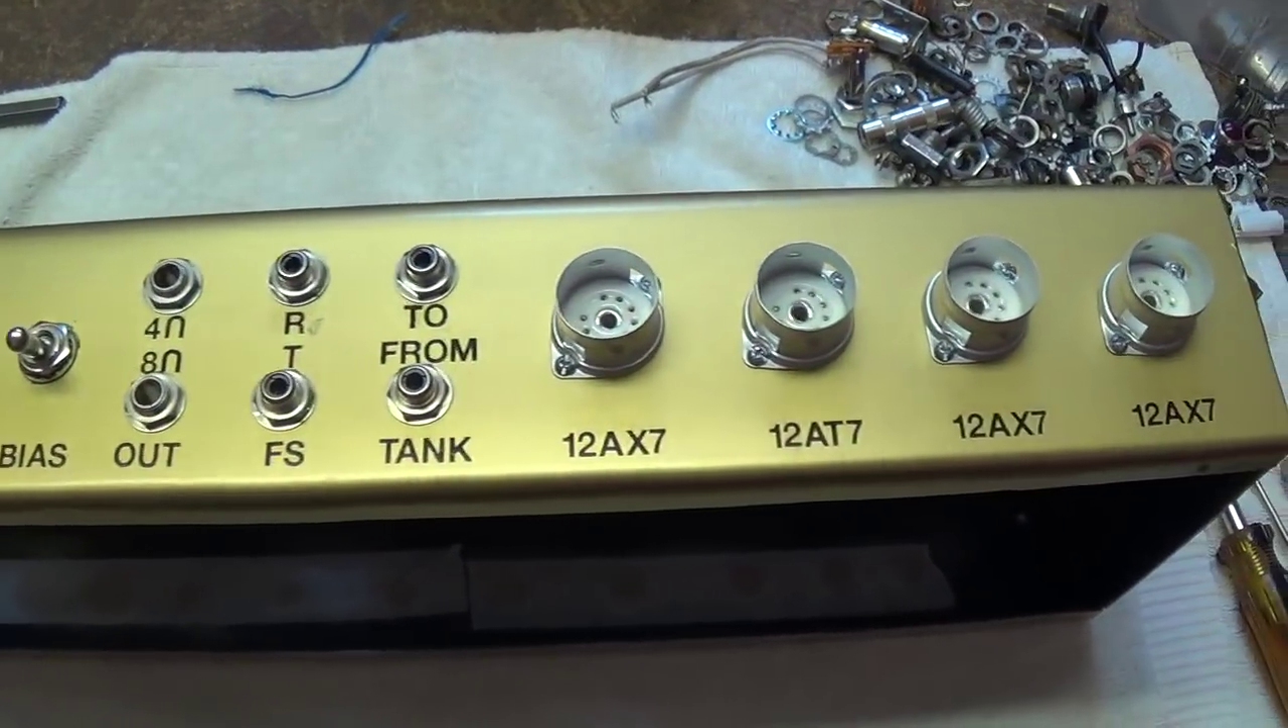Well, here's the tube side, all assembled.